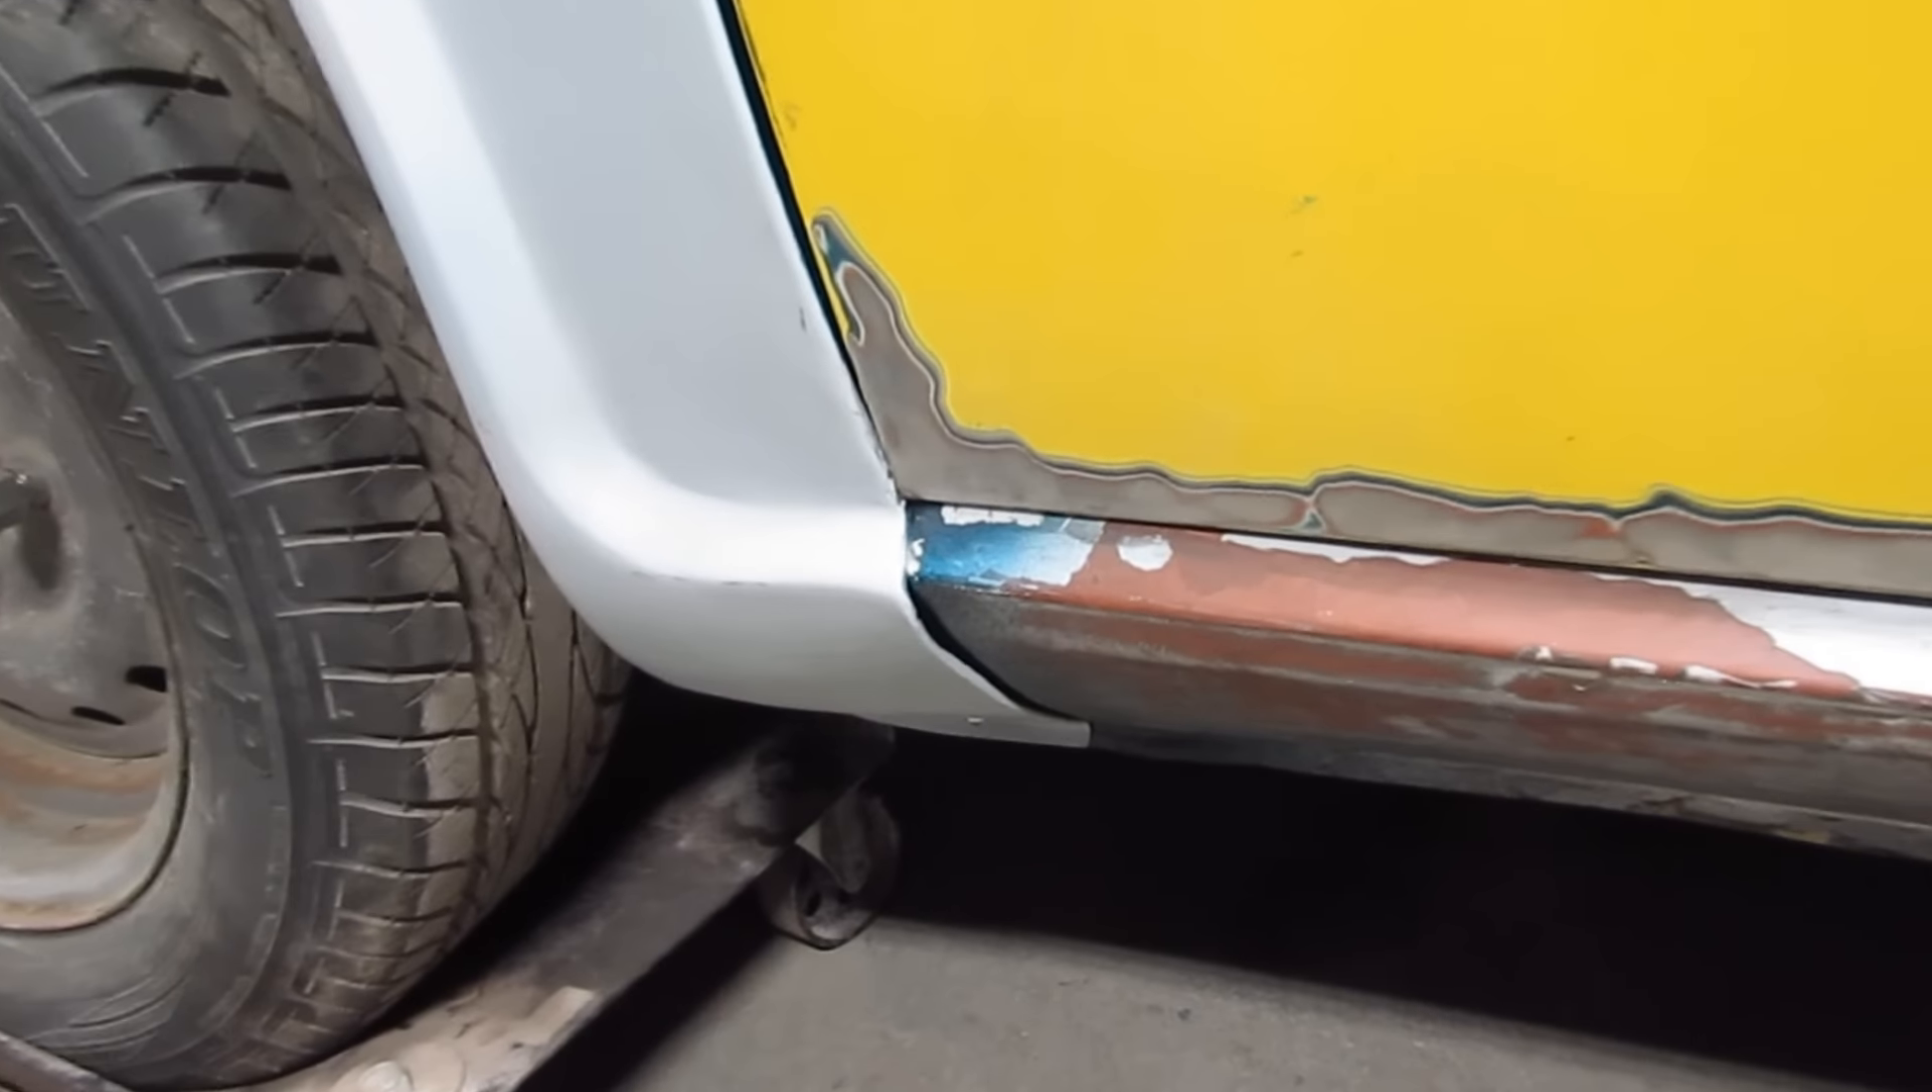The serious issue that I'm having is the rocker now you see how the fender doesn't align with the rocker.